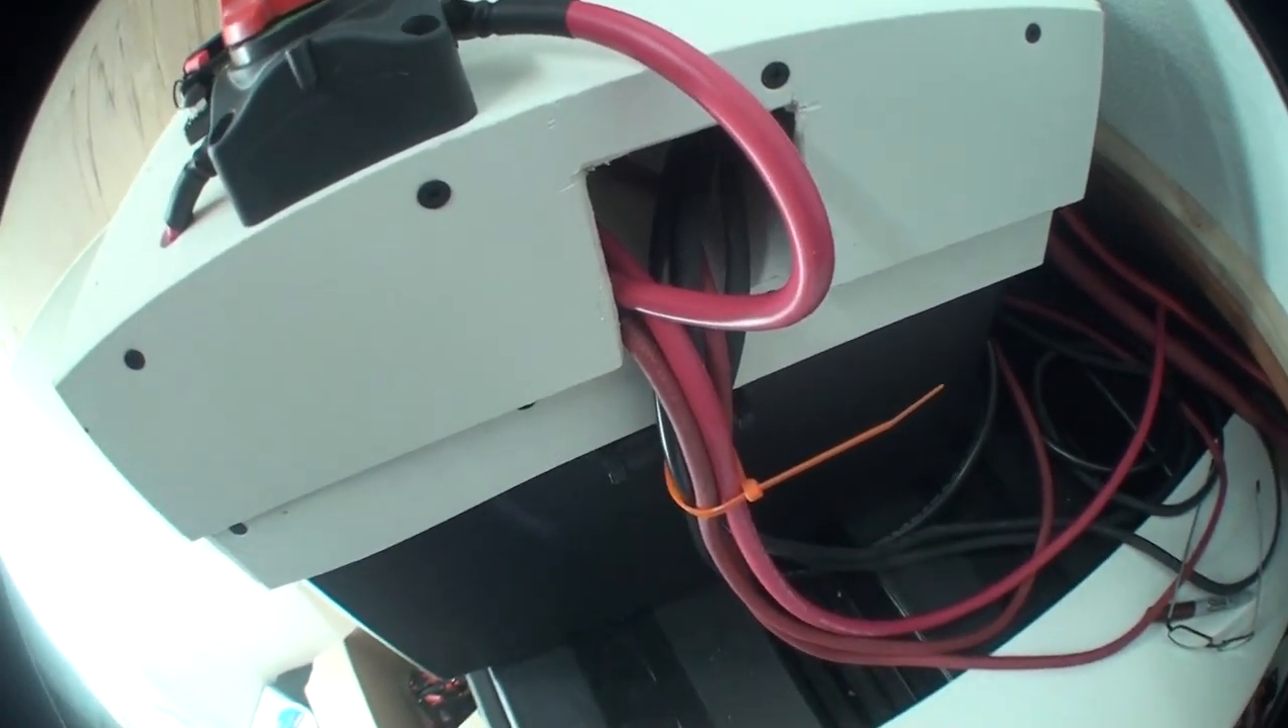I have all the negative and positive cables coming in through this one little cutout here.